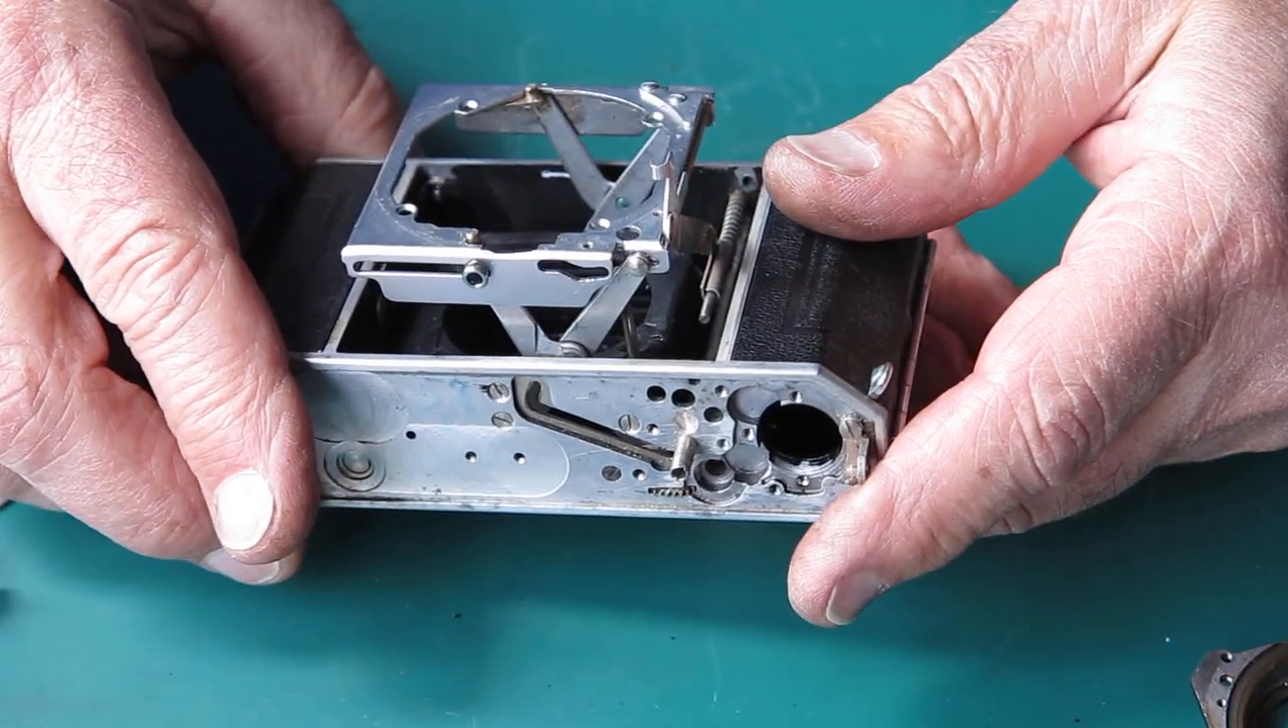And the camera's getting well stripped down now.